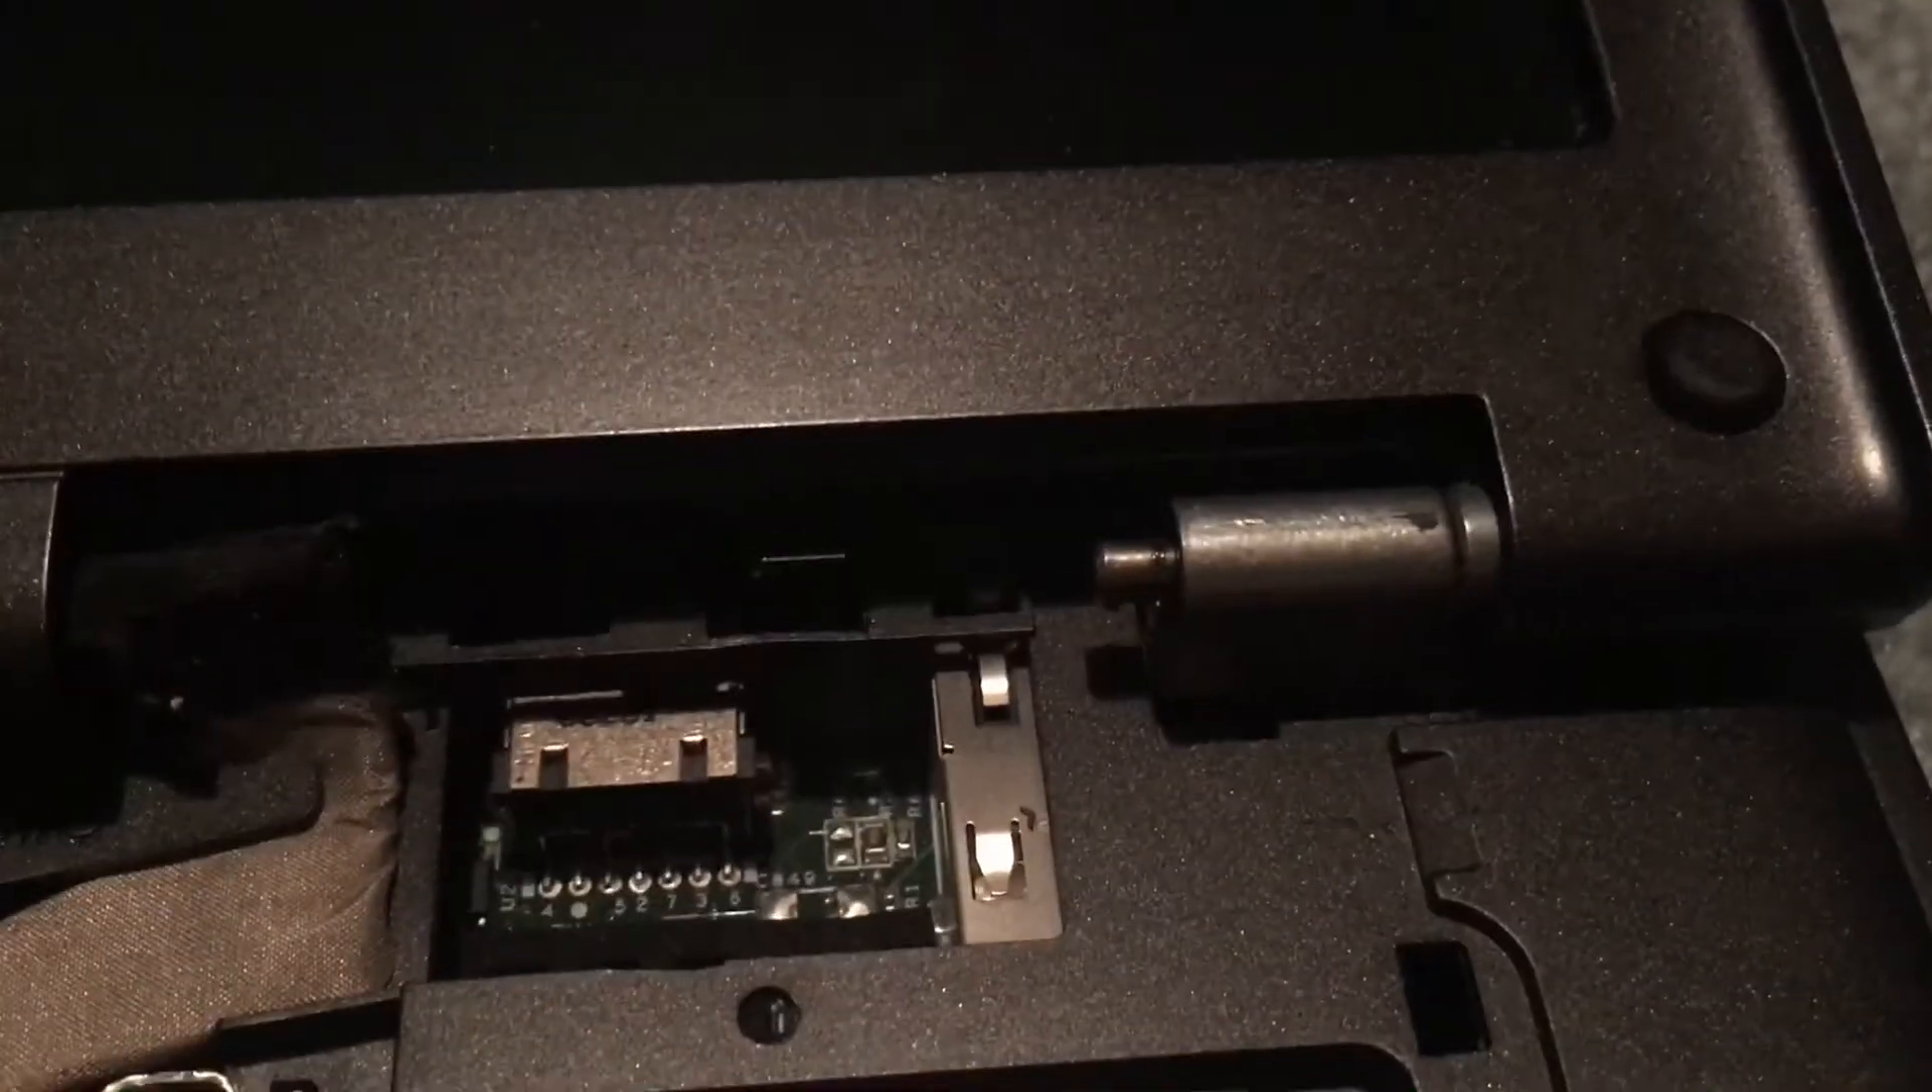You see how this pin is sticking out, well that is going to be what is making this hinge loose.